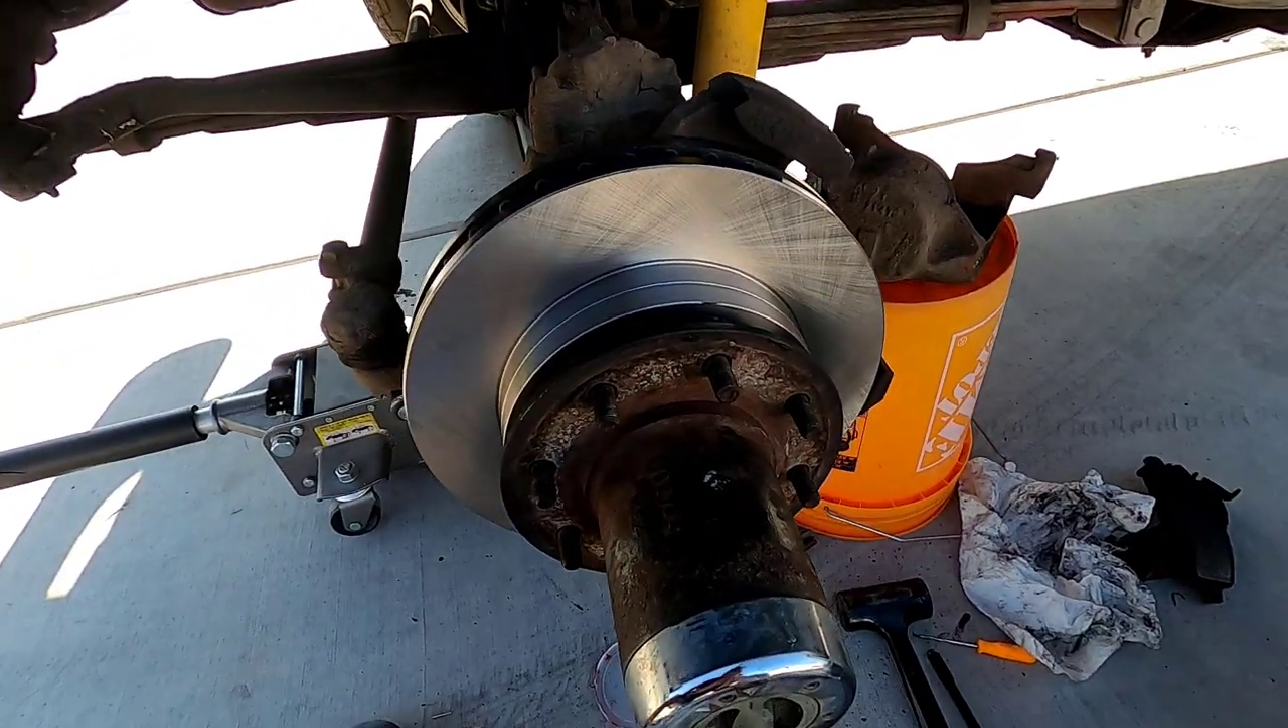All right, hub is all back together. Spins nicely.